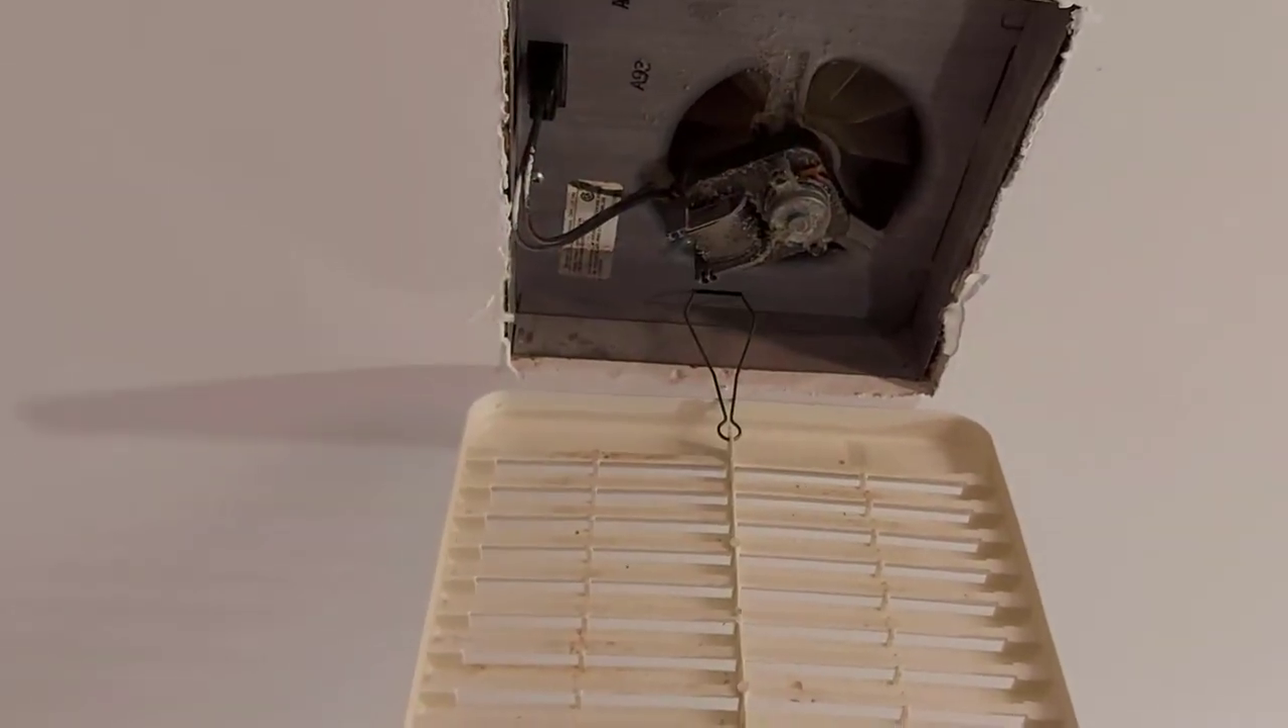So I already took down the vent cover to show you inside.